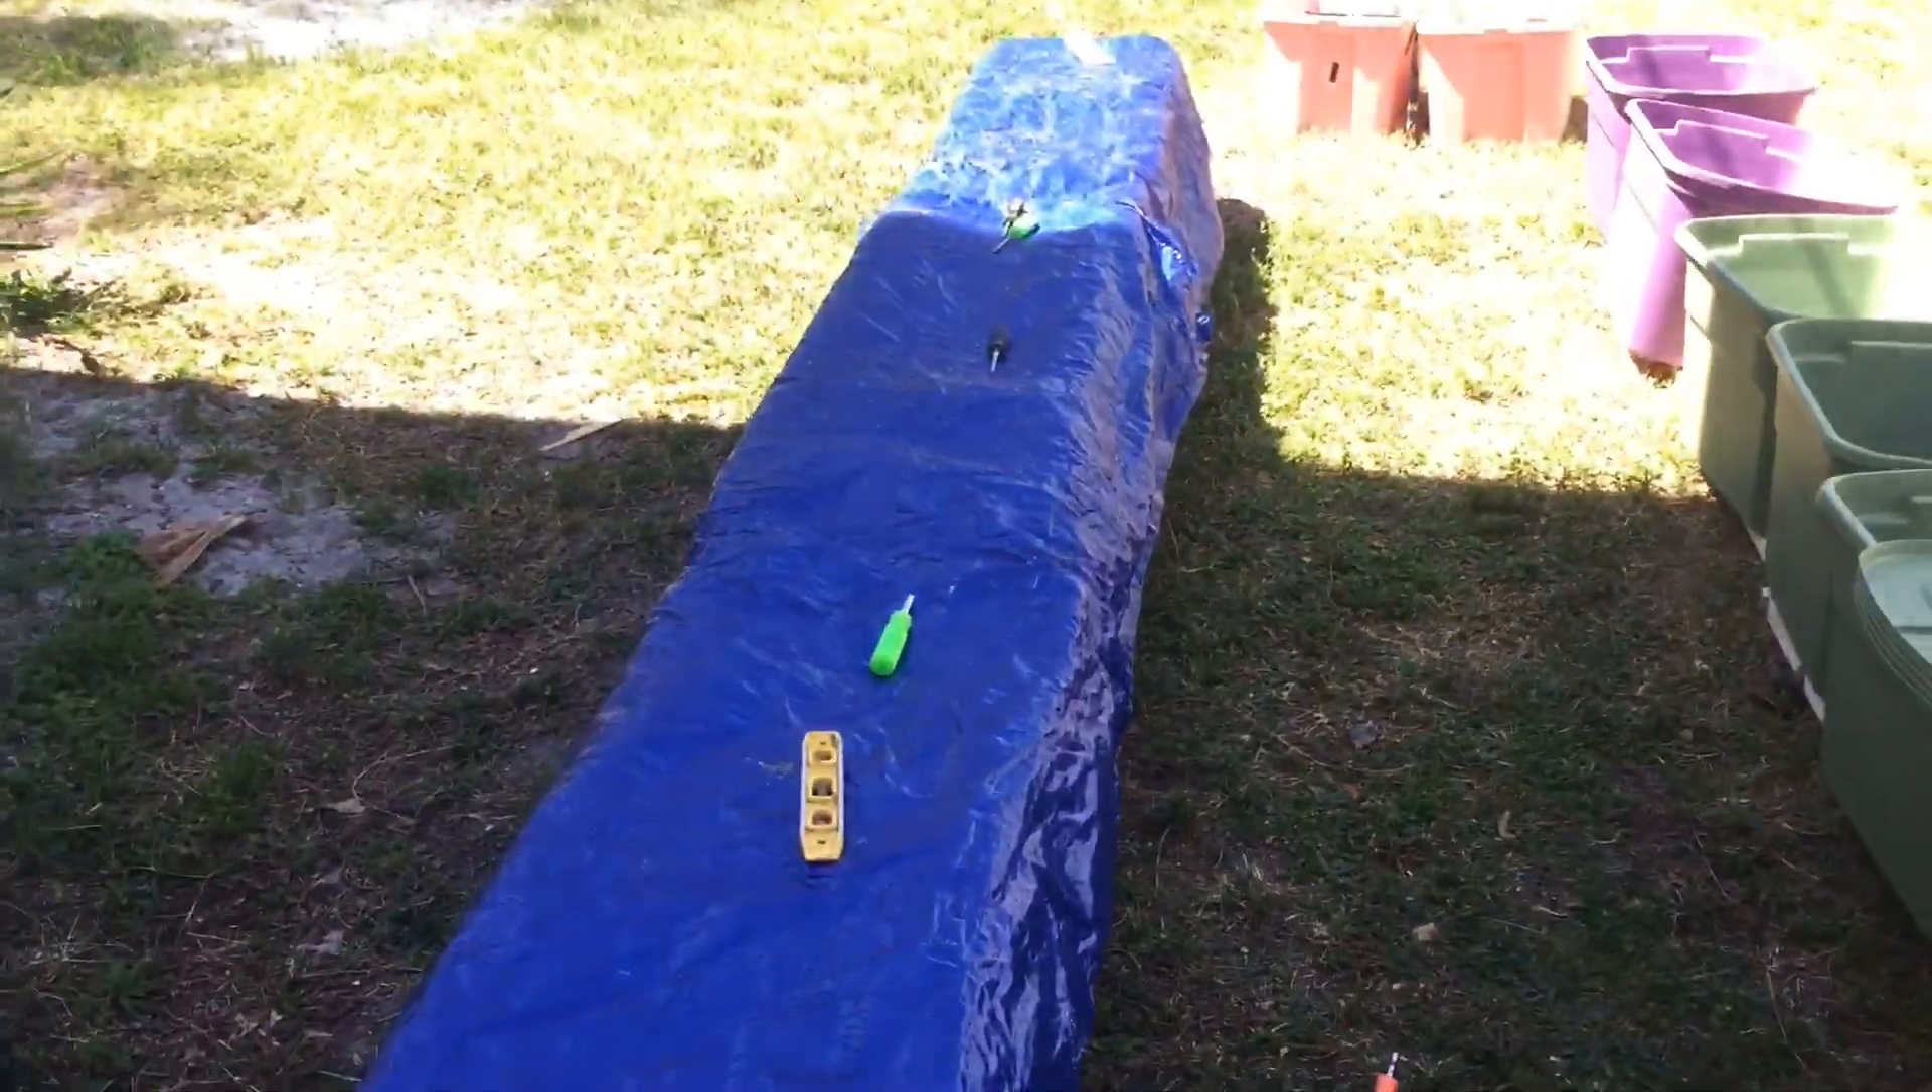So, got the tarp laid on top. Gonna put the top rails on in a second.